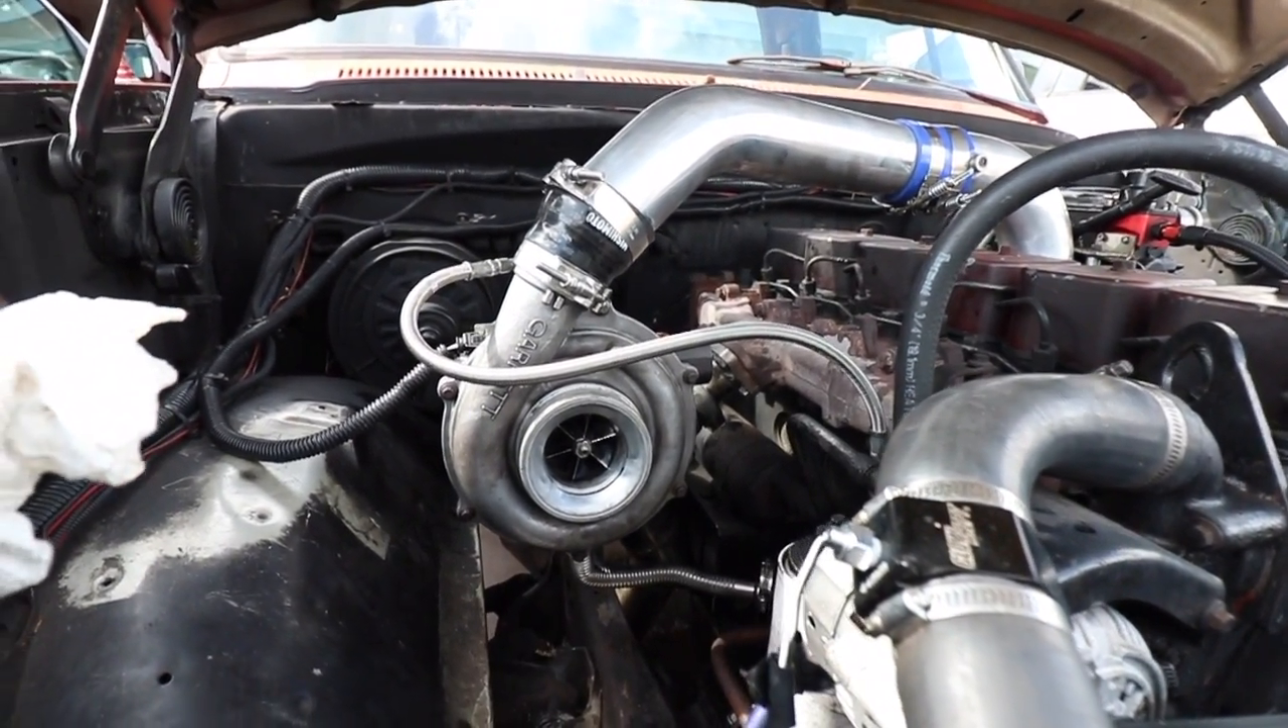I don't have an intake filter for this turbo yet but she's all done and the uh turbo installed.